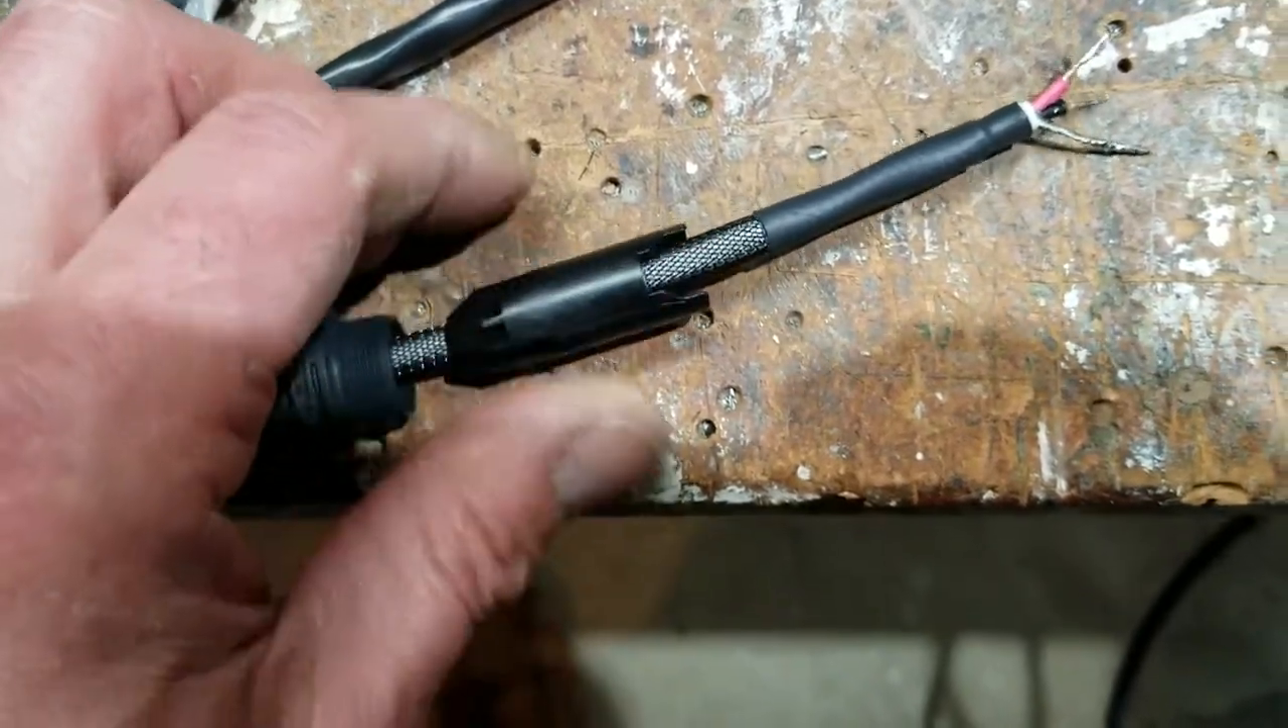I've already slid my end cap and my locking piece down.